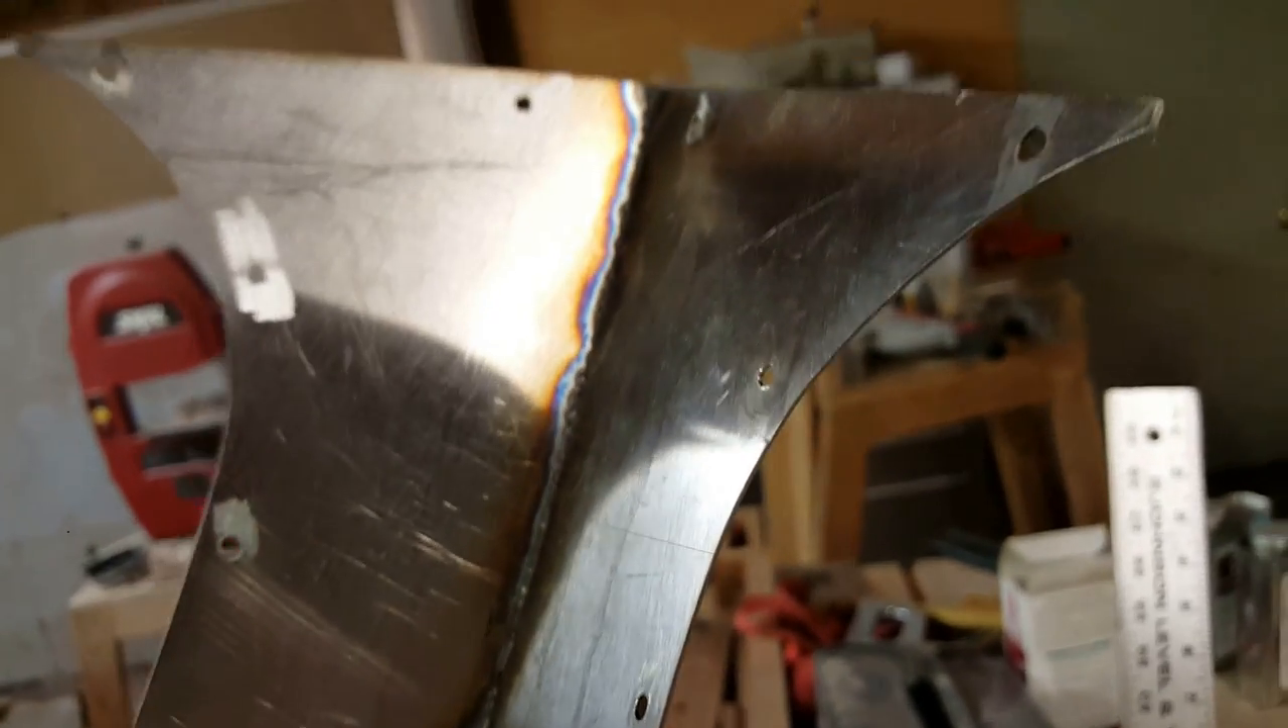There's that uh that hundred percent weld just turned out really really good.